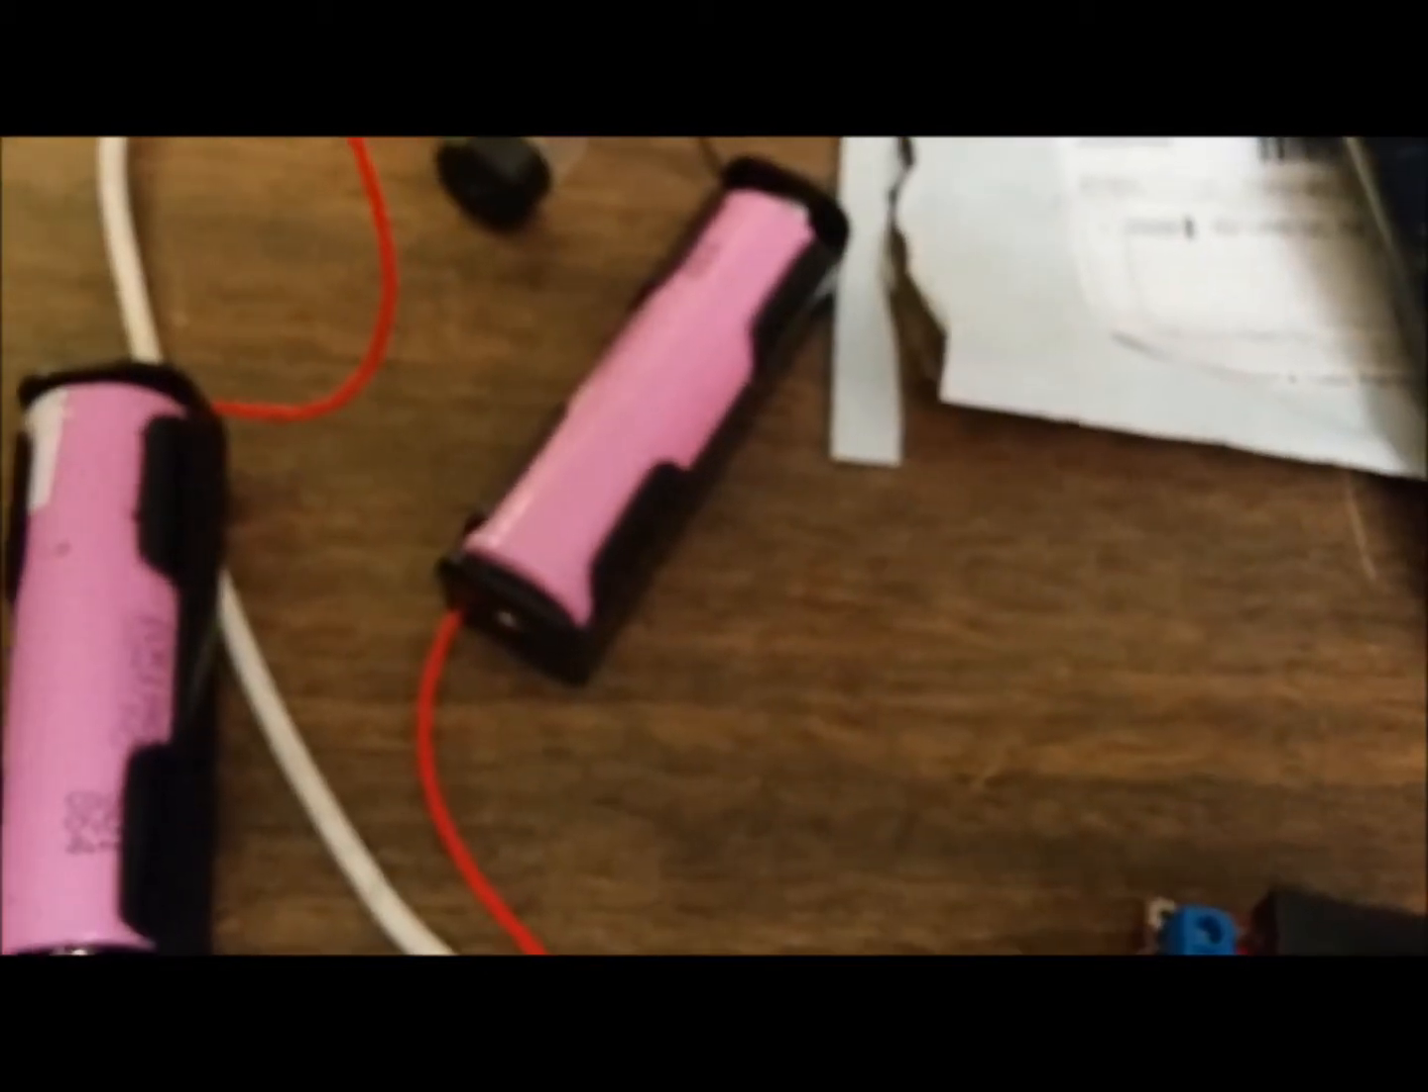We have the batteries in no solder was required.